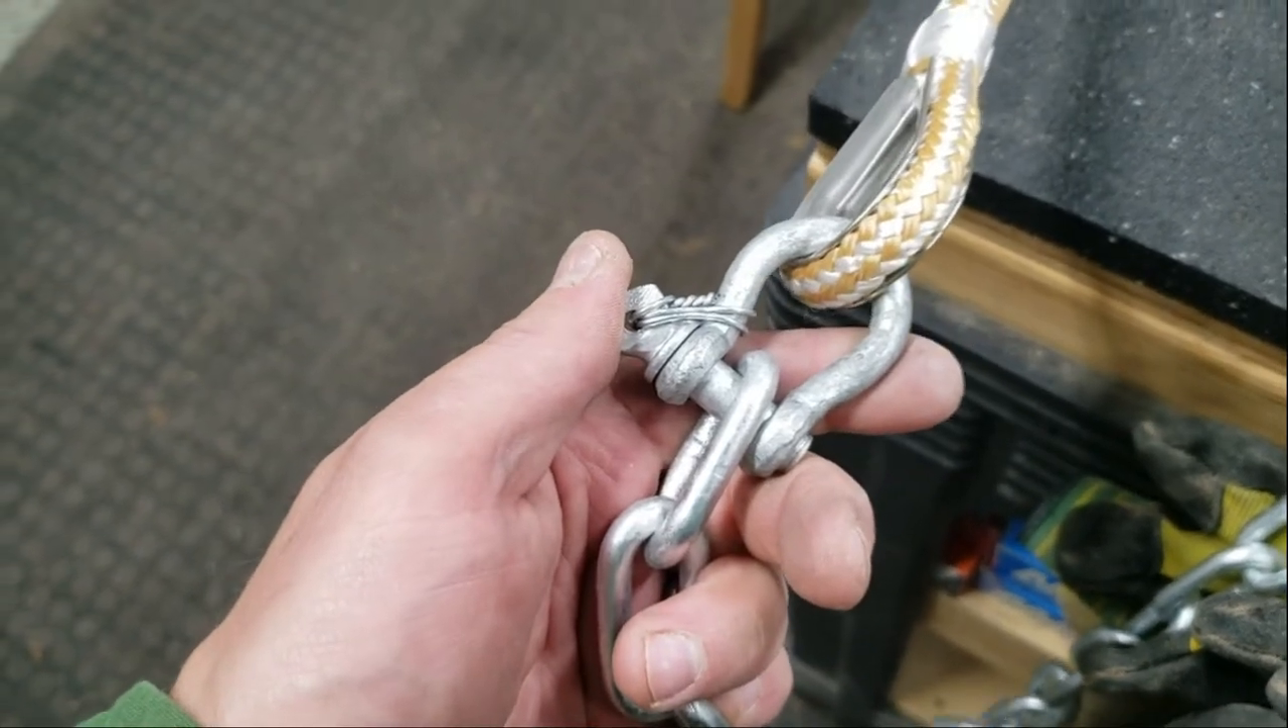Here I've got the anchor rope now attached.